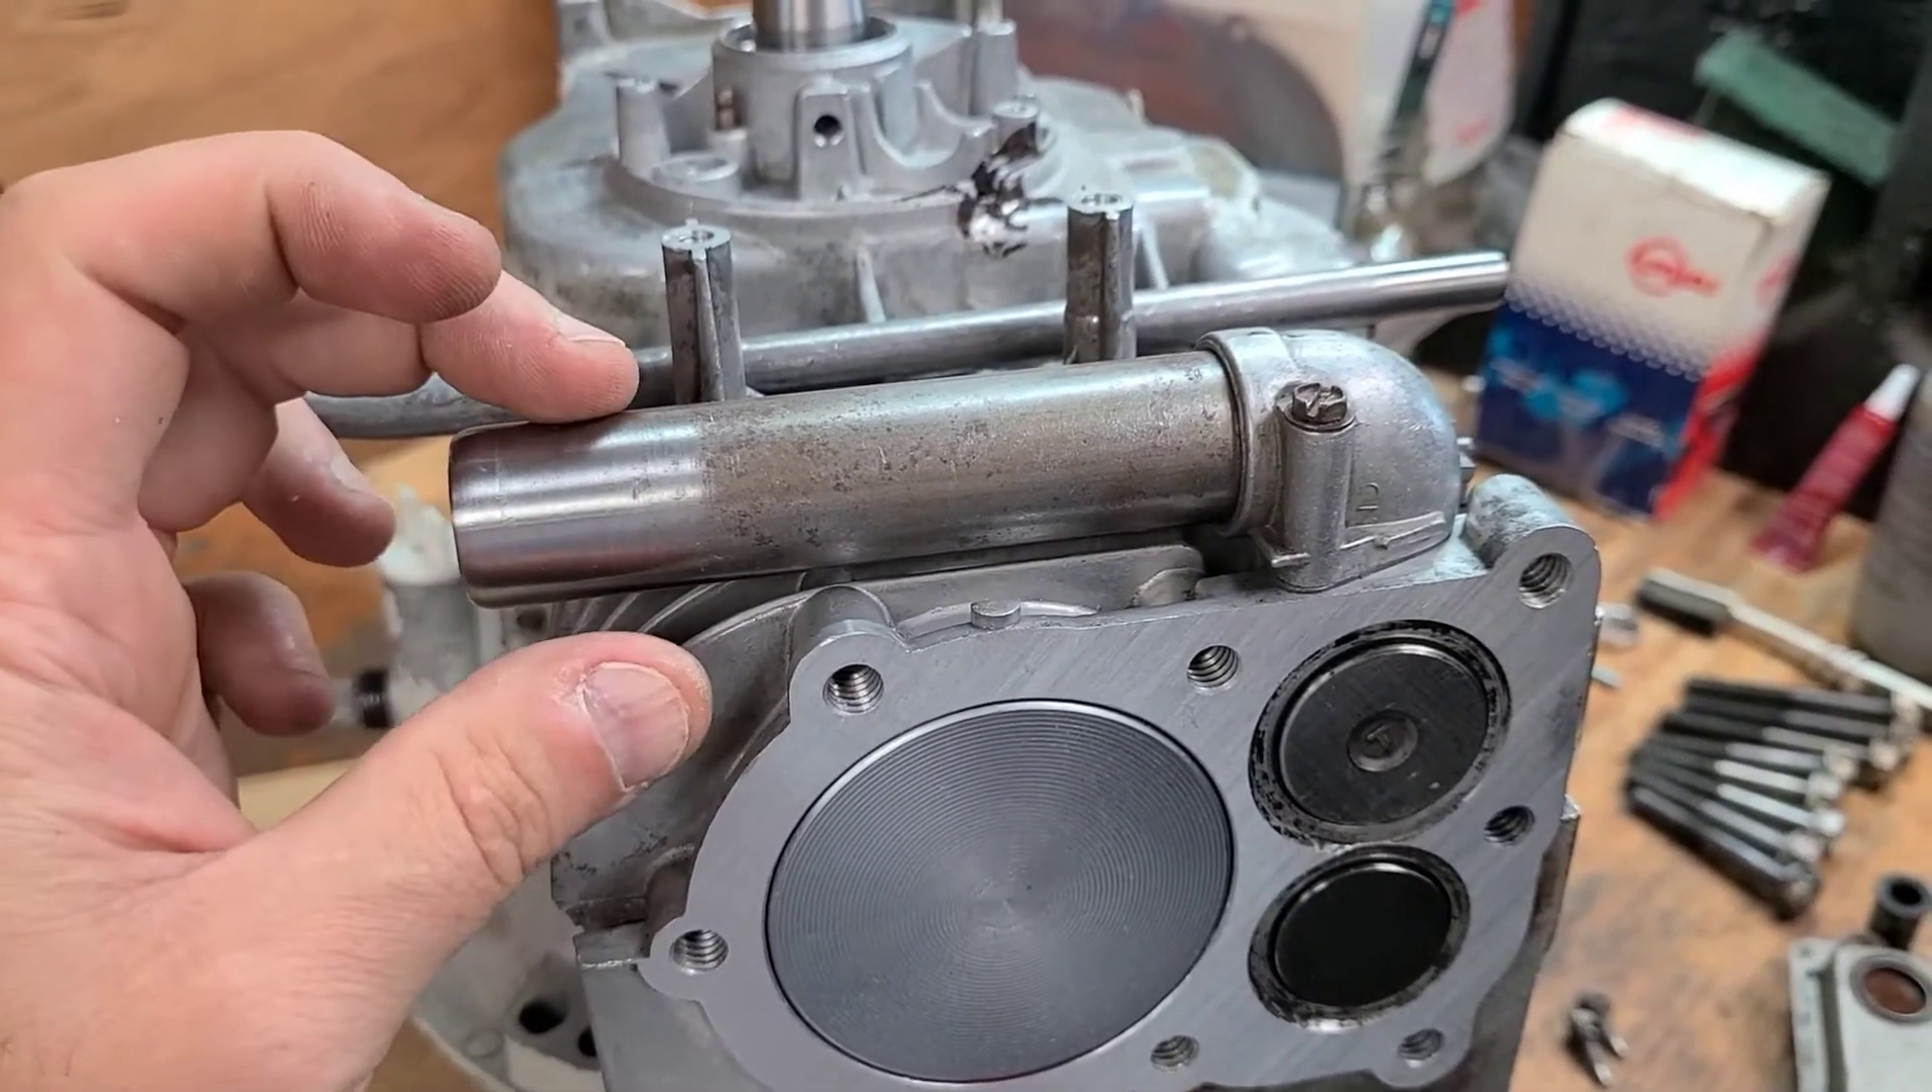With the carburetor pretty much all set to go i went ahead and installed the intake tube.